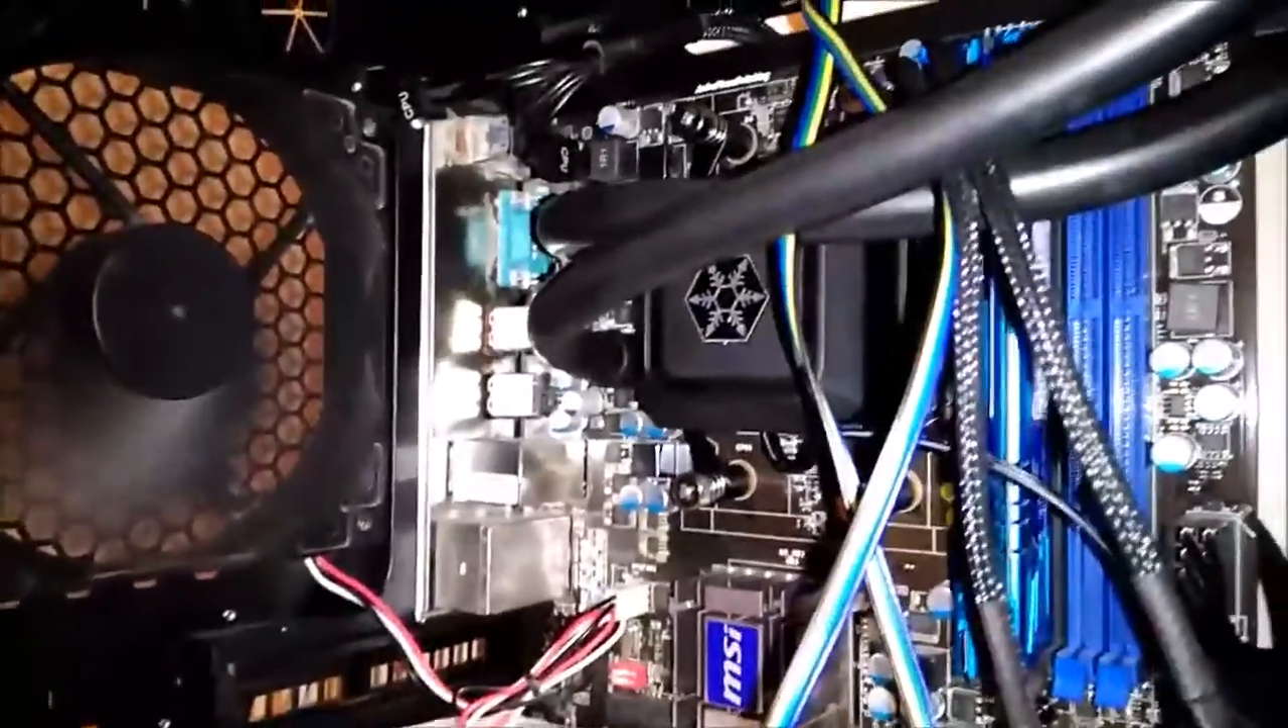Okay as you can see I have our cooler installed uh ignore the wires dangling I didn't bother to hook them up.